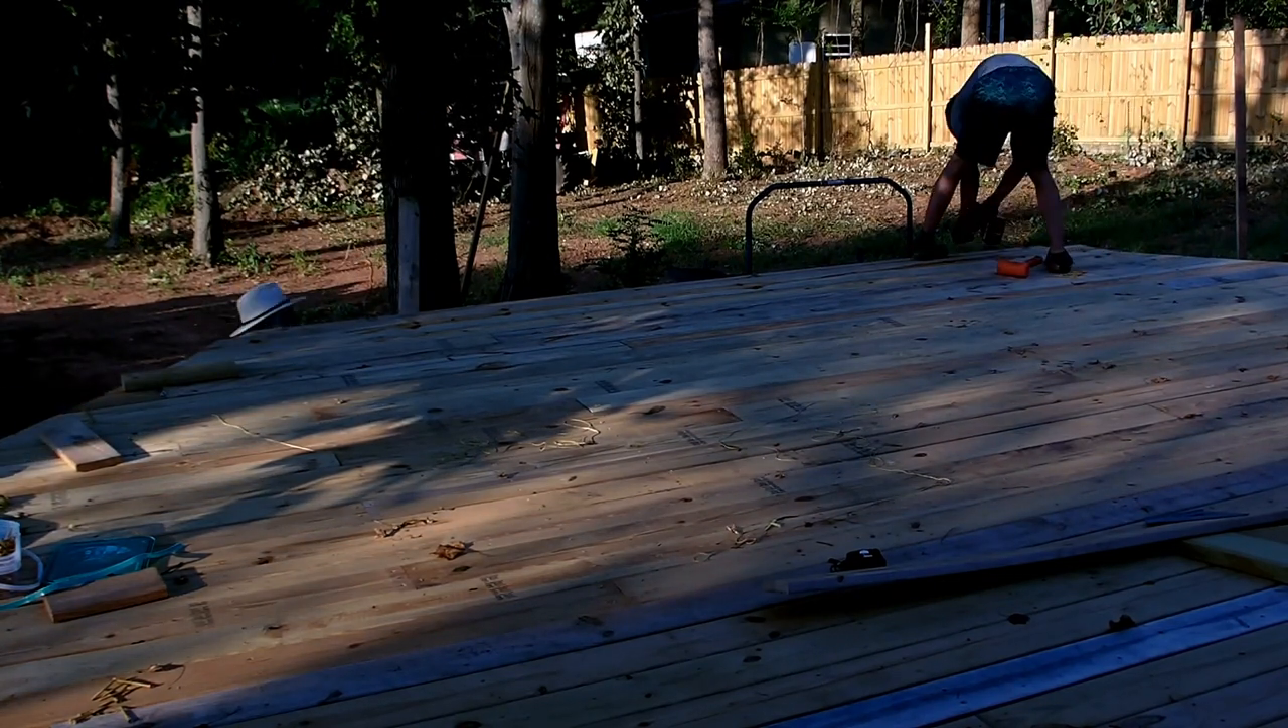Uh, so we have all the decking in place and it's now just a matter of putting in the deck screws.